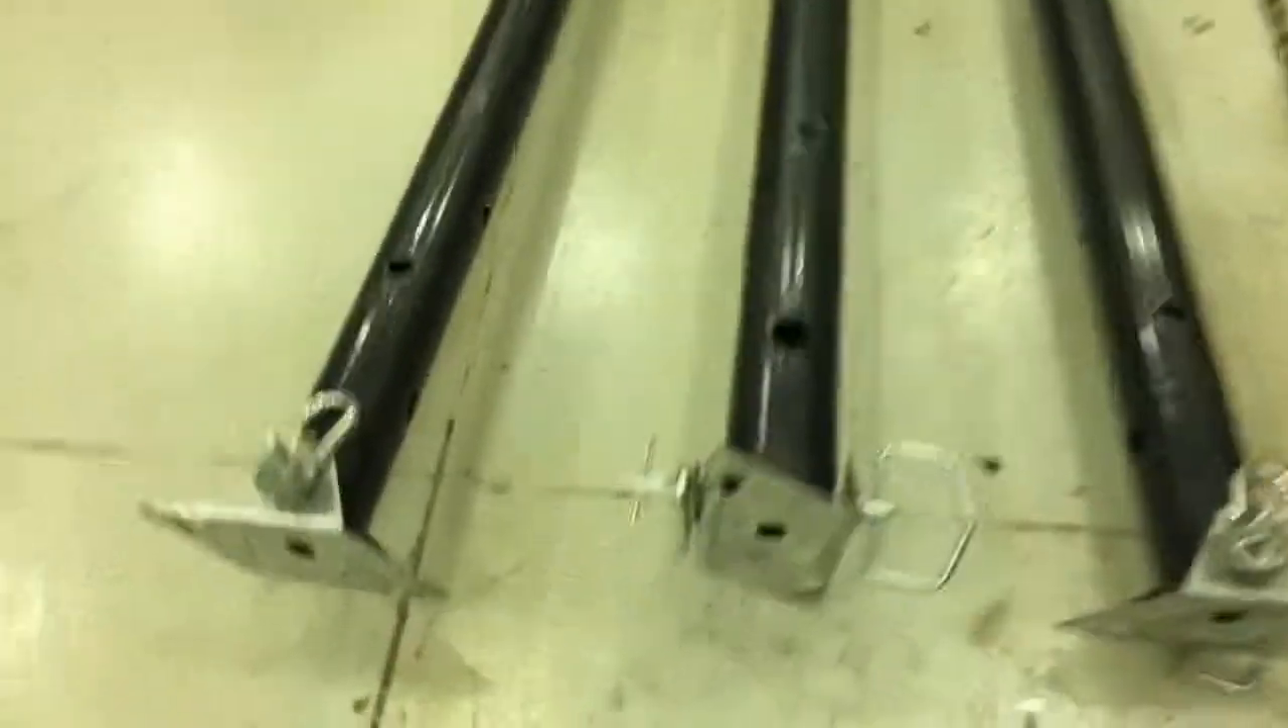I've got the feet attached as, as well.